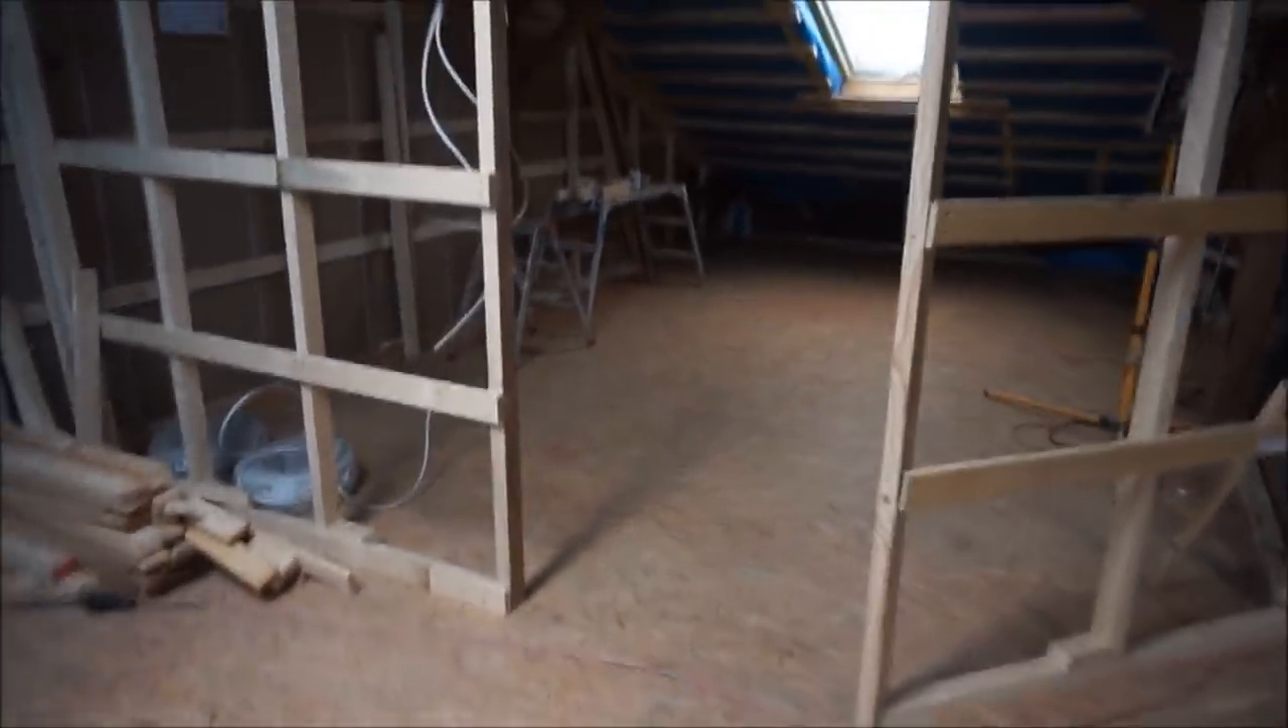Wie ihr seht, hier sind auch schon die Wände. Die Wände stehen schon mal.